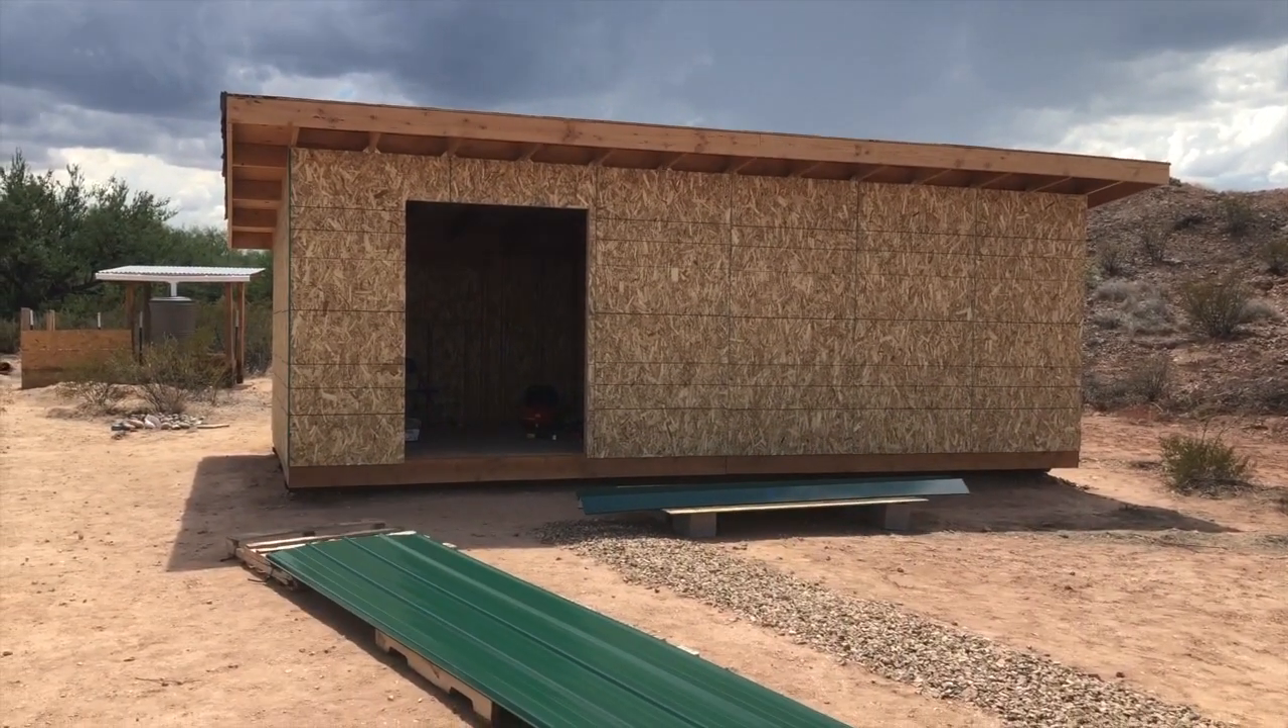So here's the wall sheathing just about done. I just need to cut out the windows. I've got the door cut out there, but none of the windows.